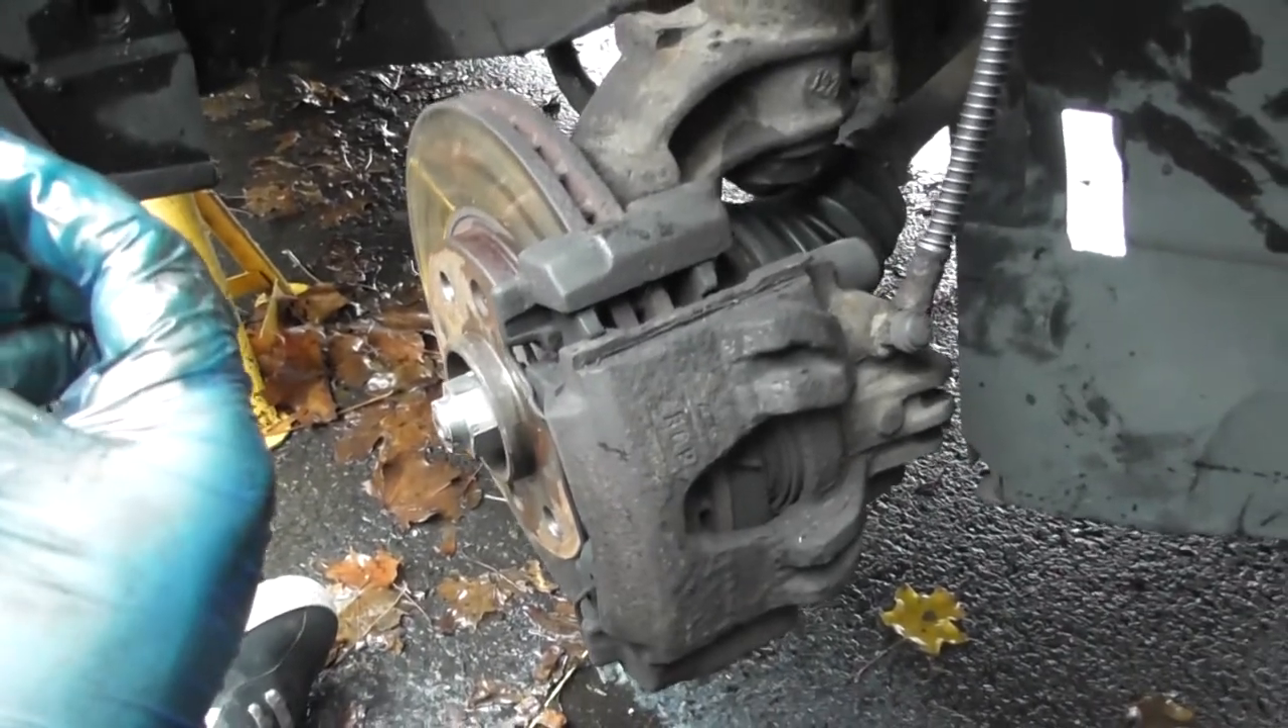So now we've taken the wheels off, and jacked the car up first of course, we need to take off the caliper and the disc.